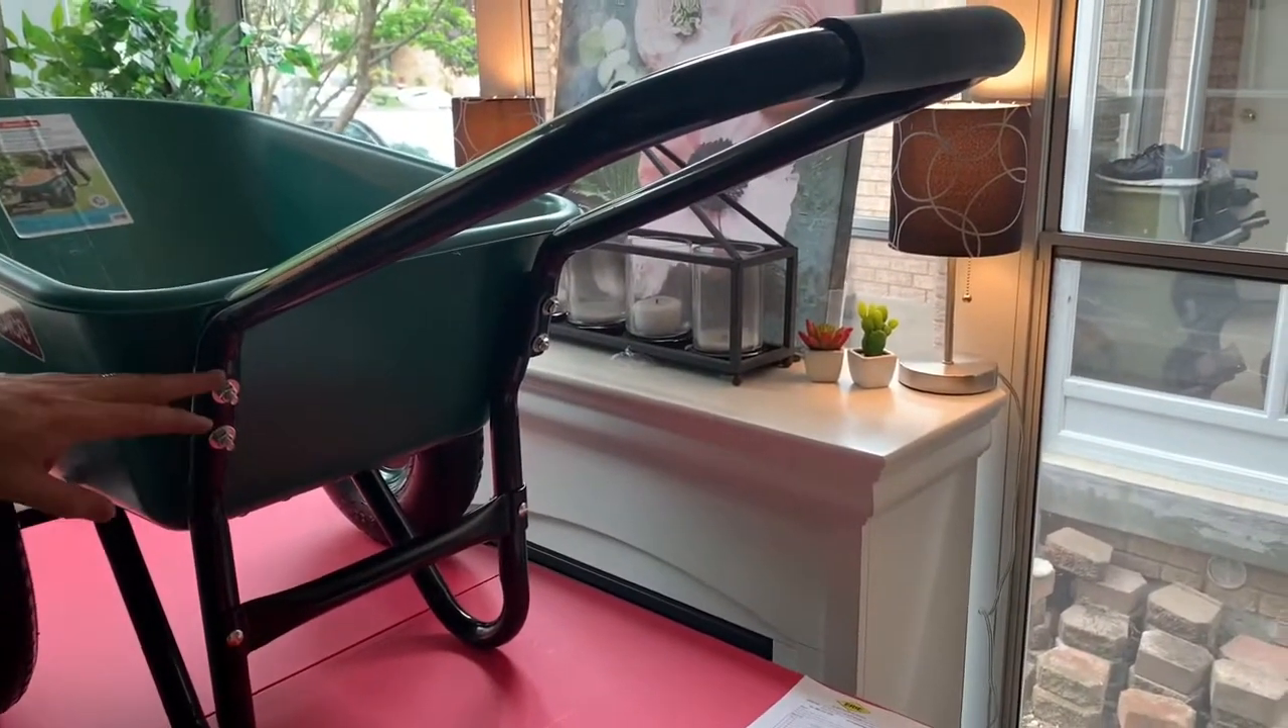So we've attached now the tray to the undercarriage and the handle.